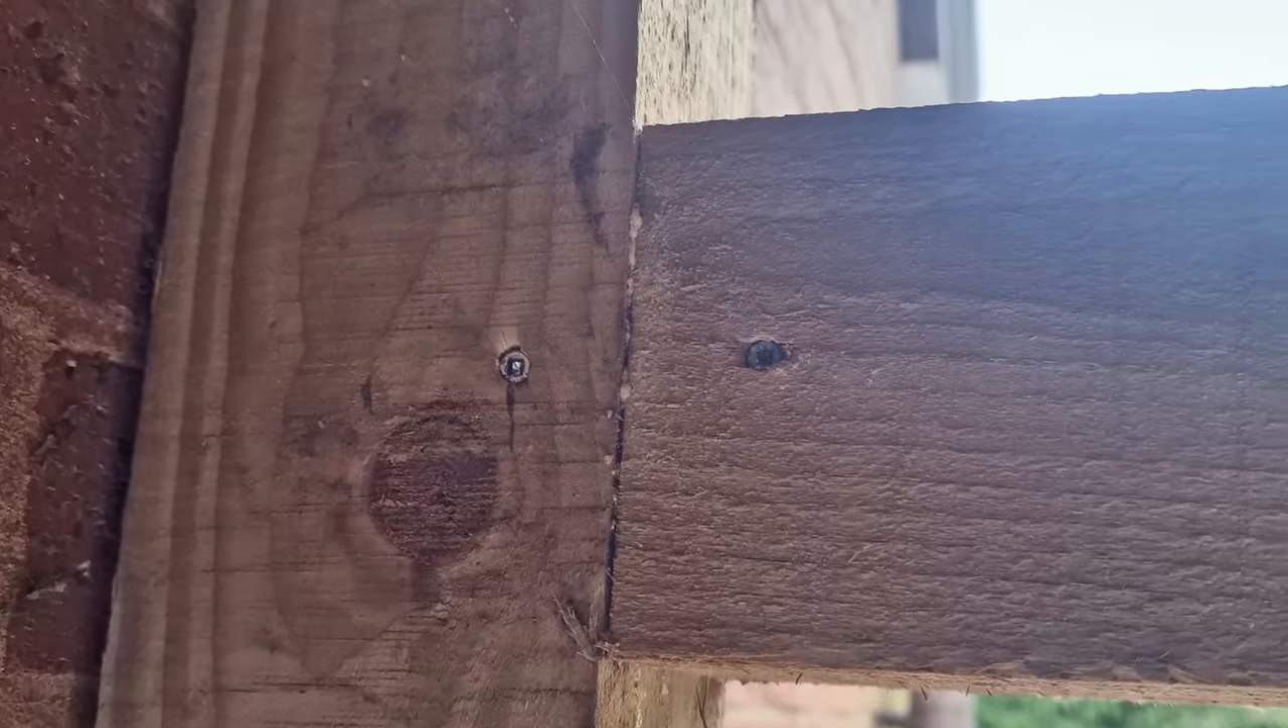Look we've got a lovely tight joint this time.